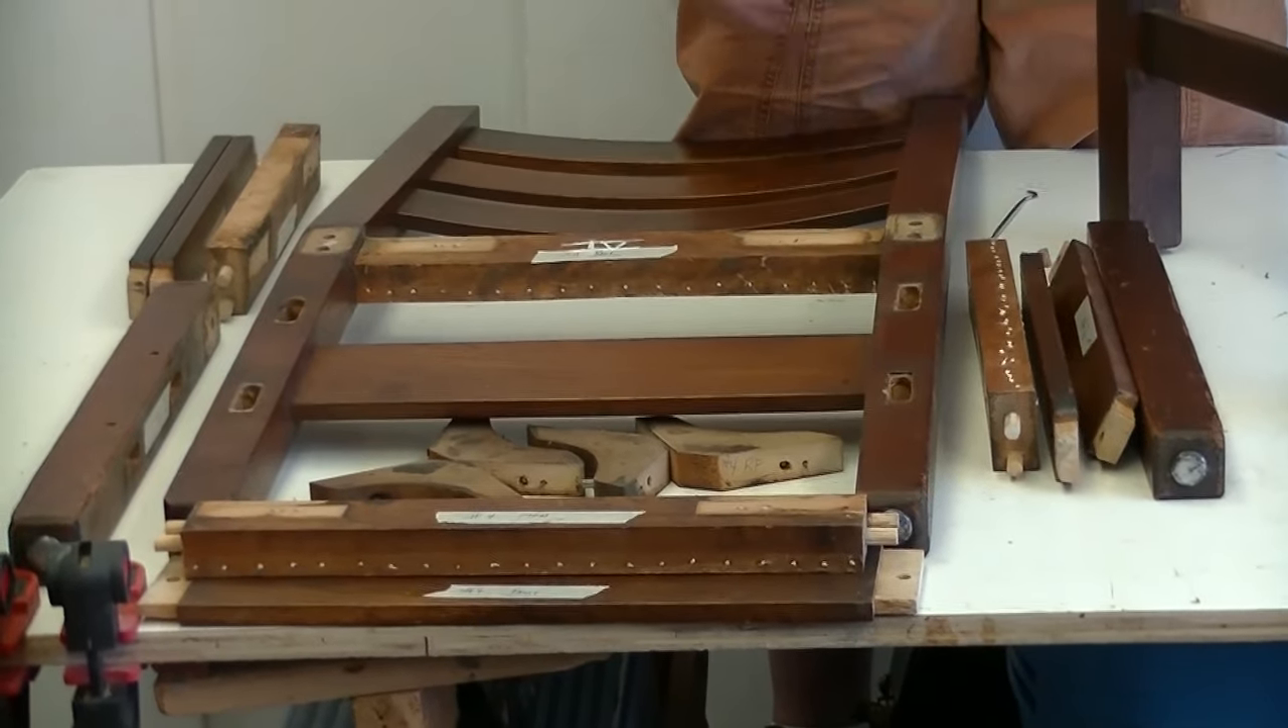So I've reduced the chair to sticks and you can see all the components.